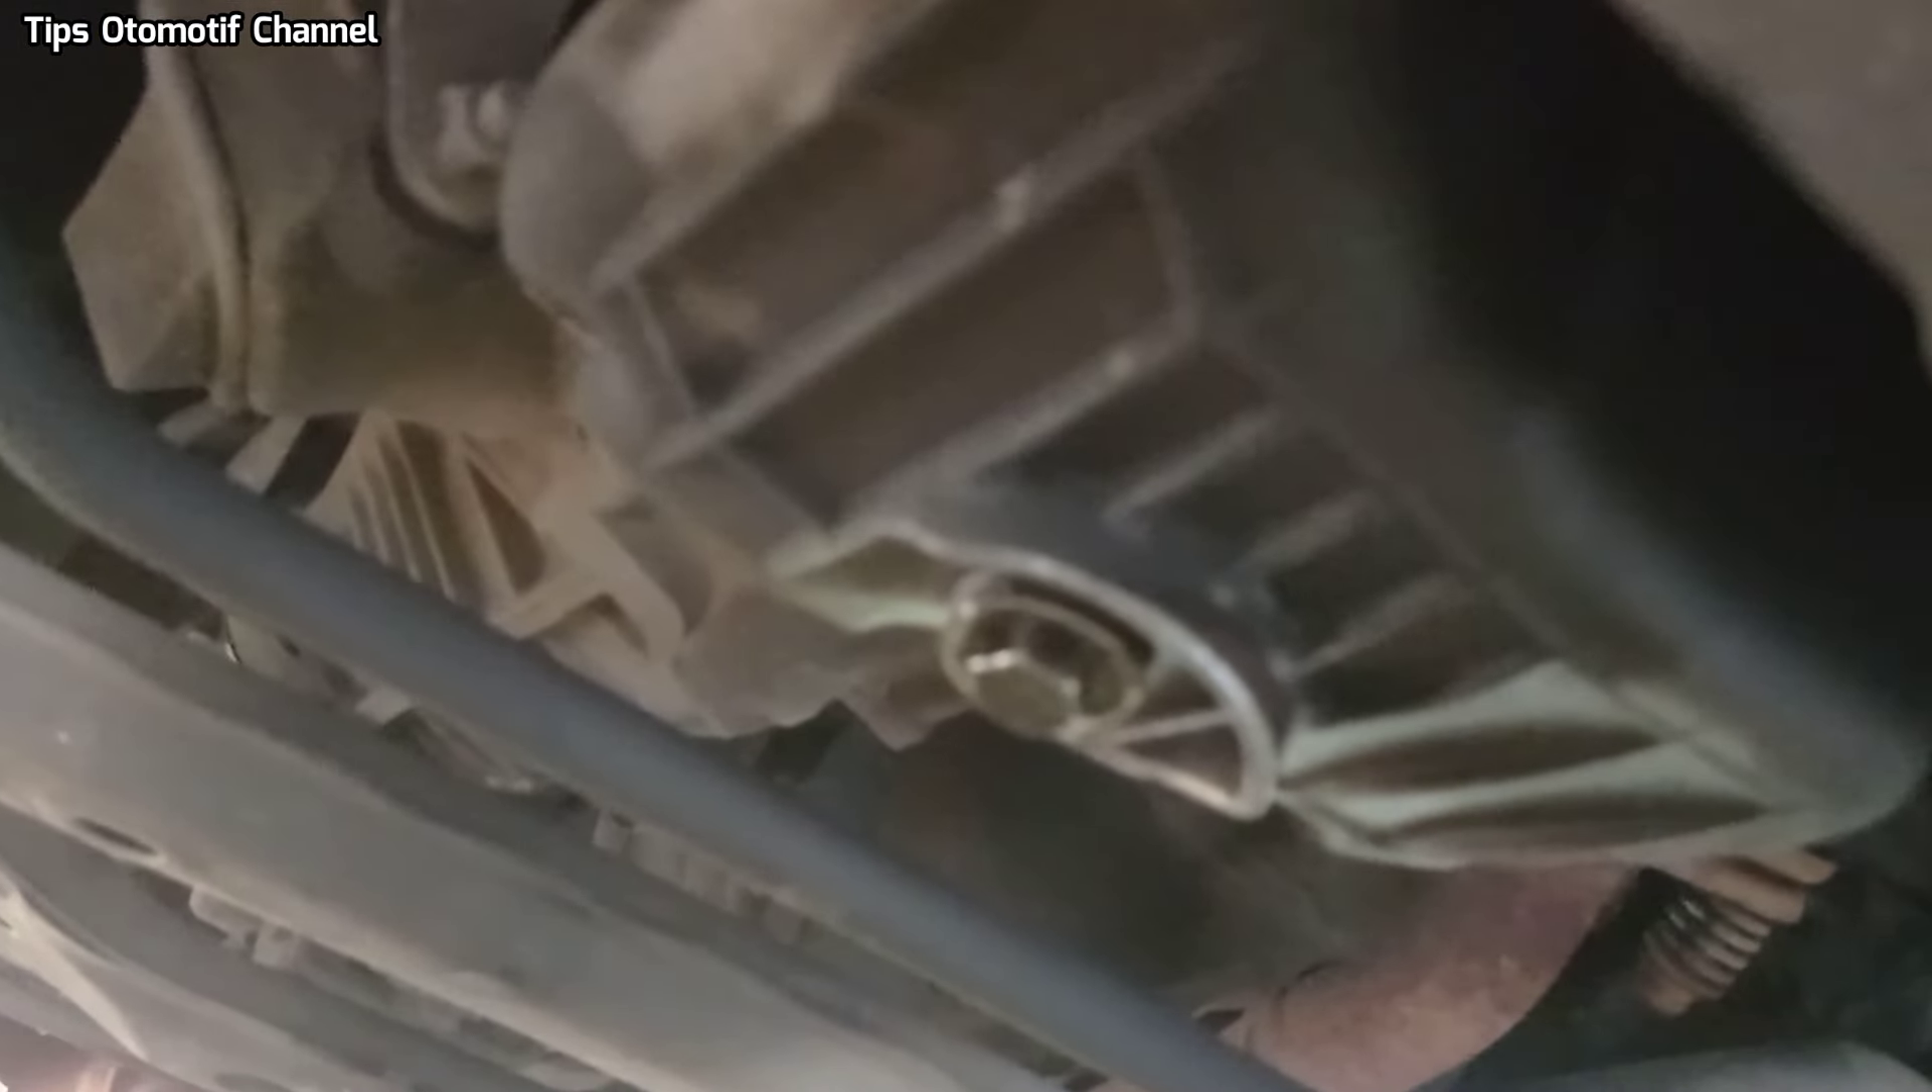Oke Baut Oli Pembuangan Olinya Sudah Terpasang Teman-teman.